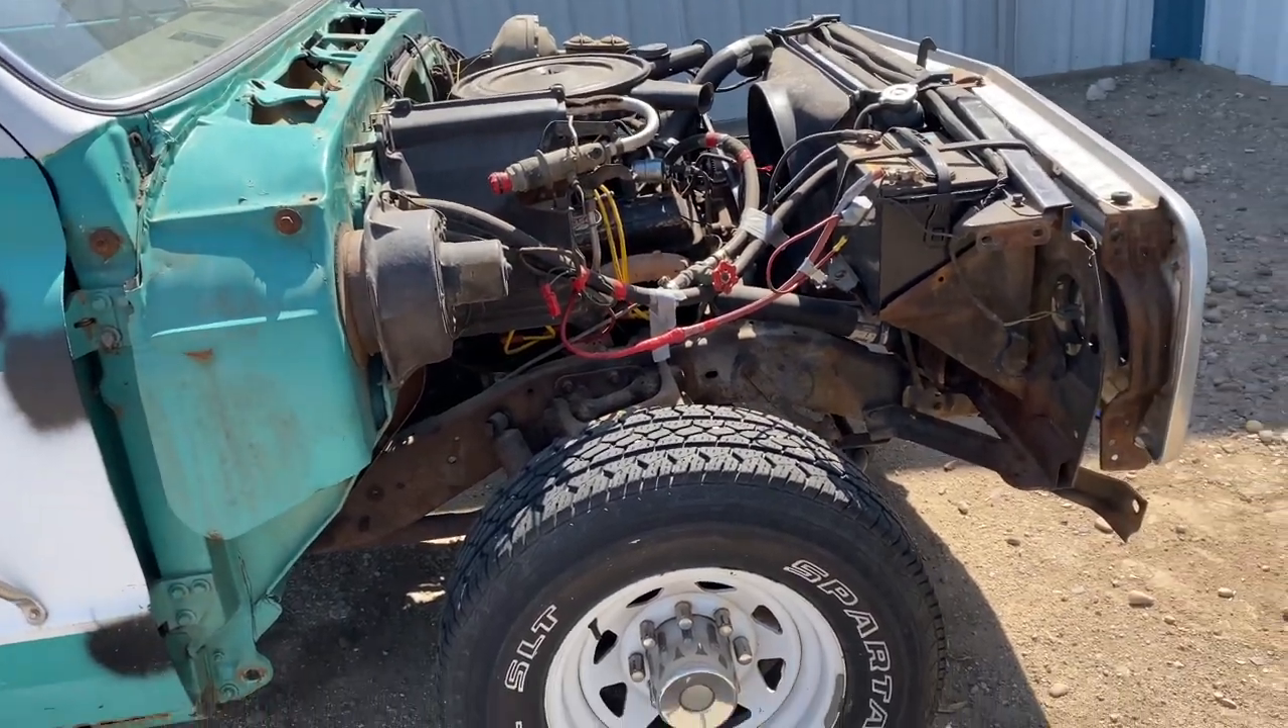All right, first things first, I took the hood off, bumper off, fenders off.